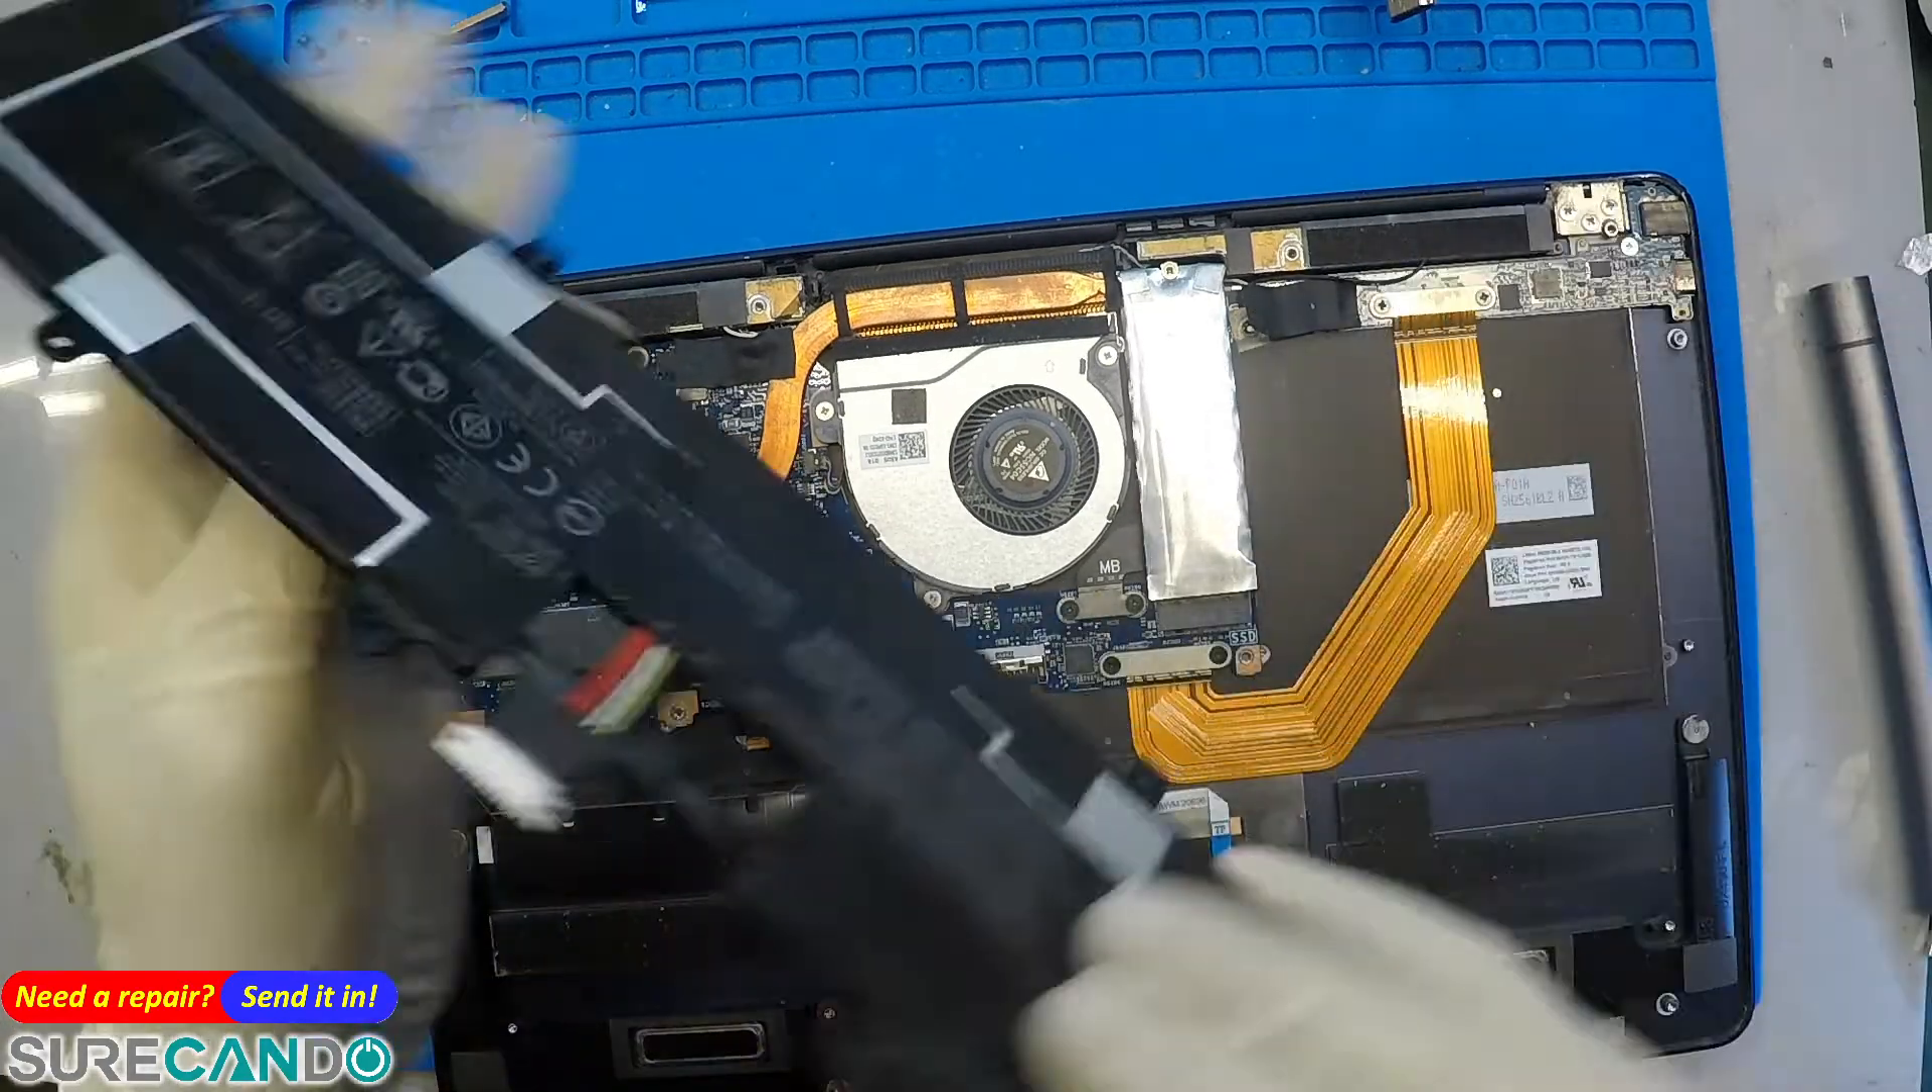Battery is removed. It's the original battery.